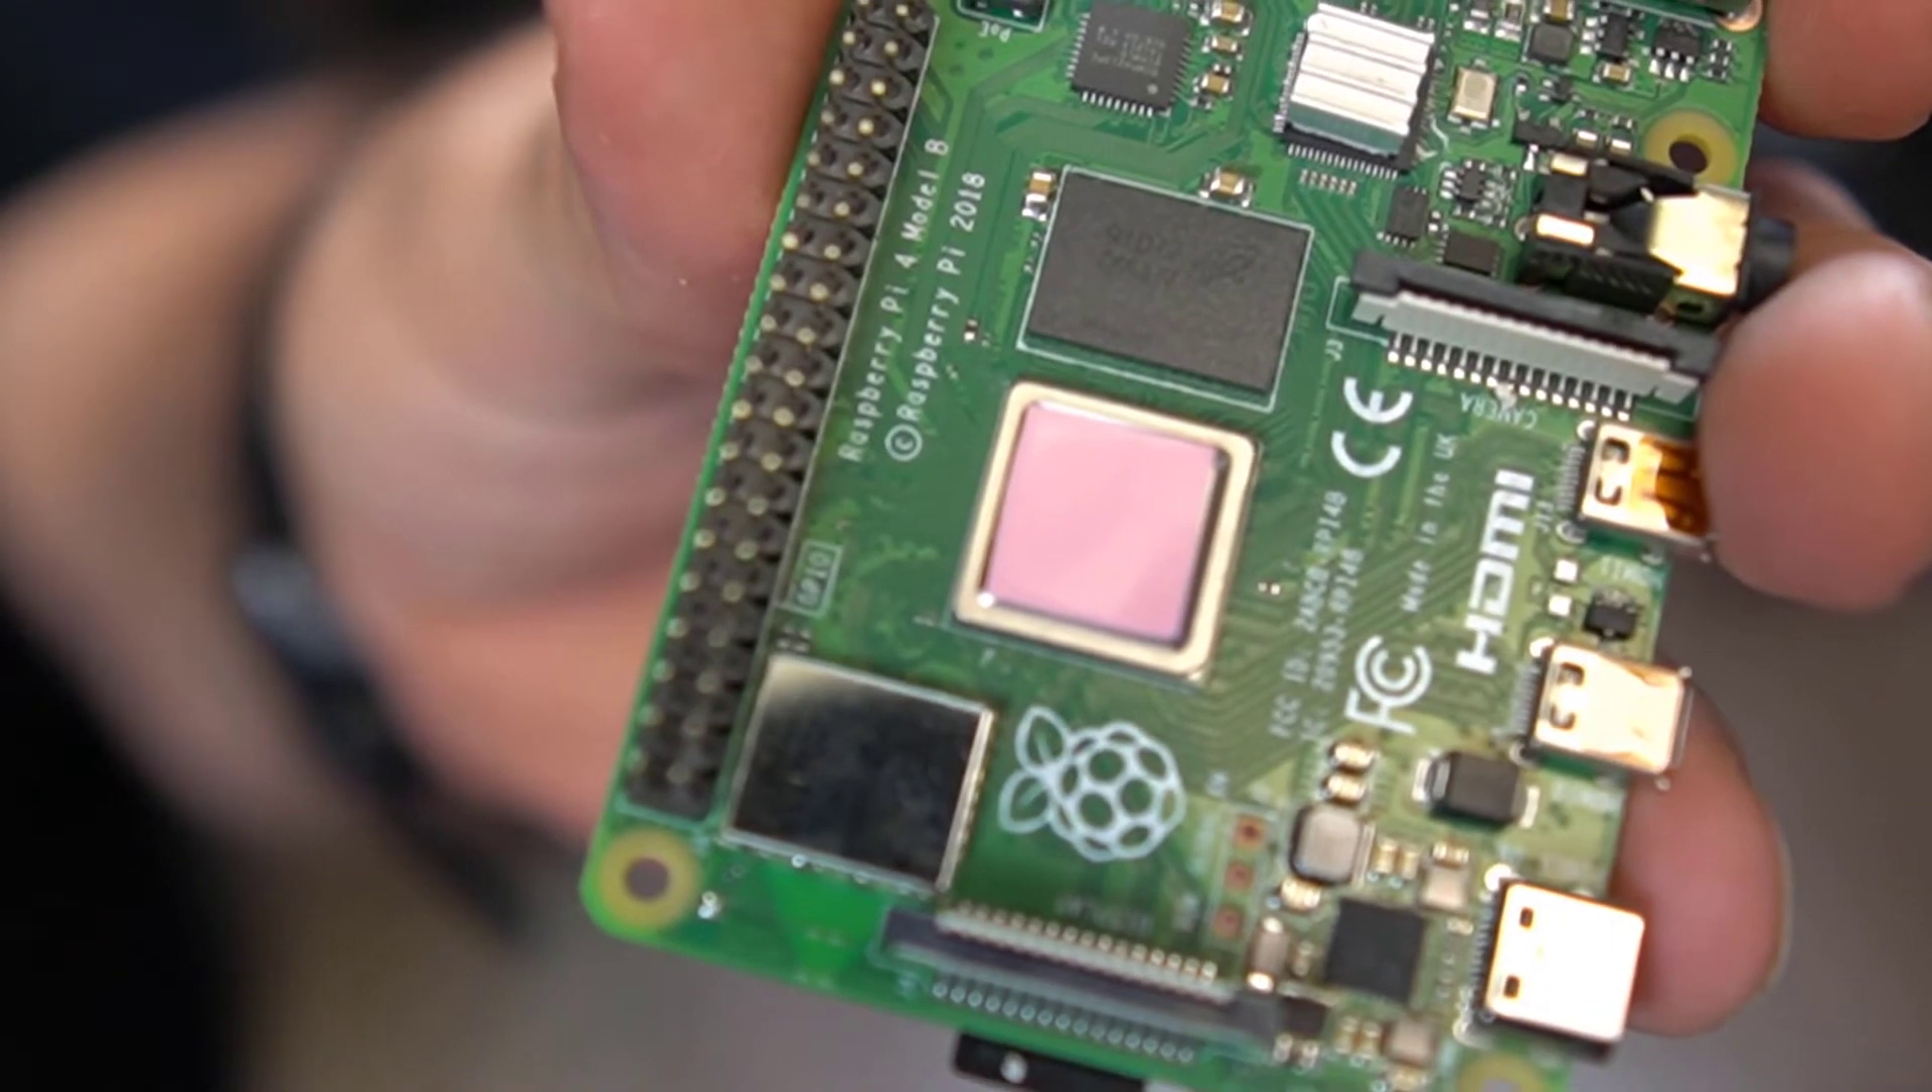I've got the little adhesive pad there on the SOC.